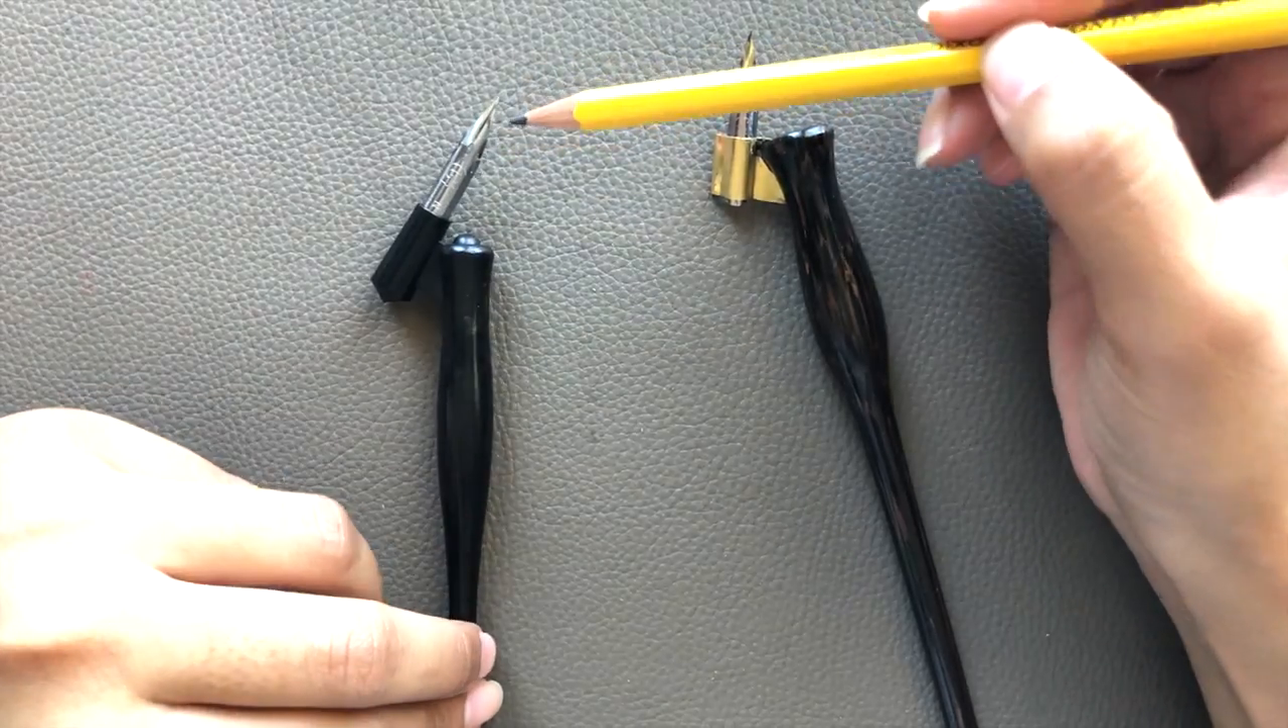In this speedball oblique pen holder you can see that the nib extends way out that is not acceptable.